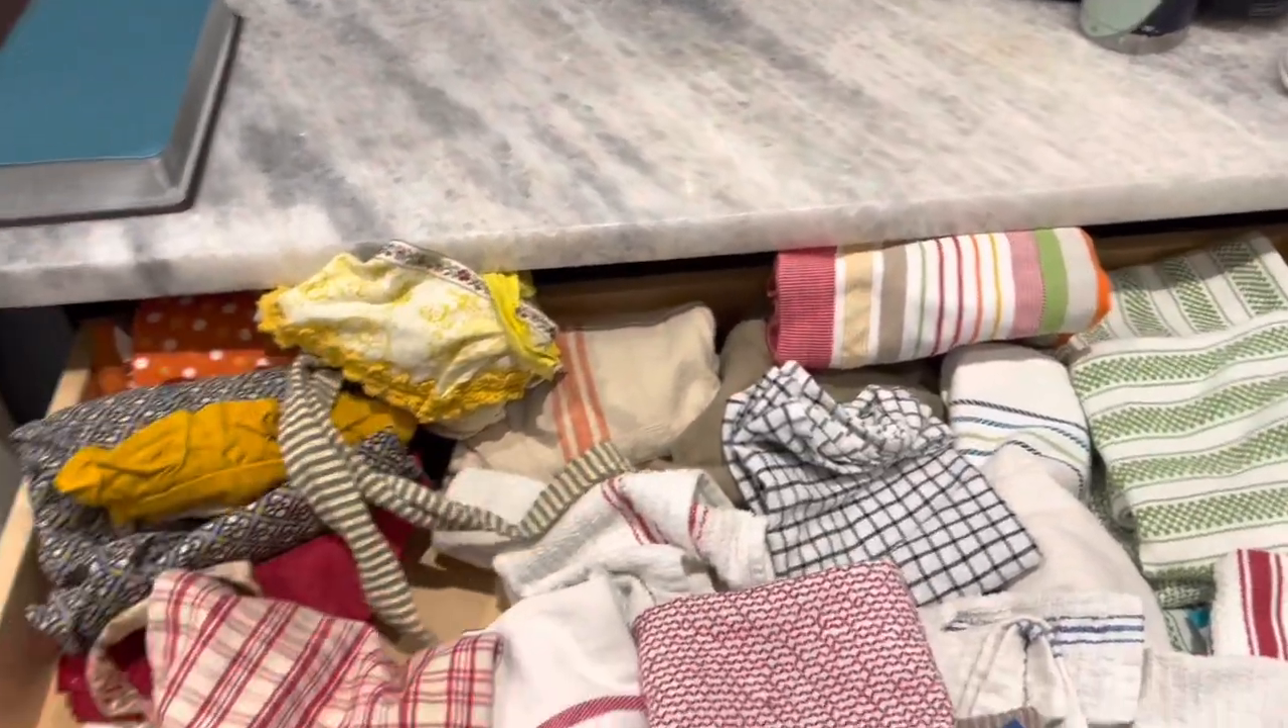See how things in here don't fit? It's not a very deep drawer.